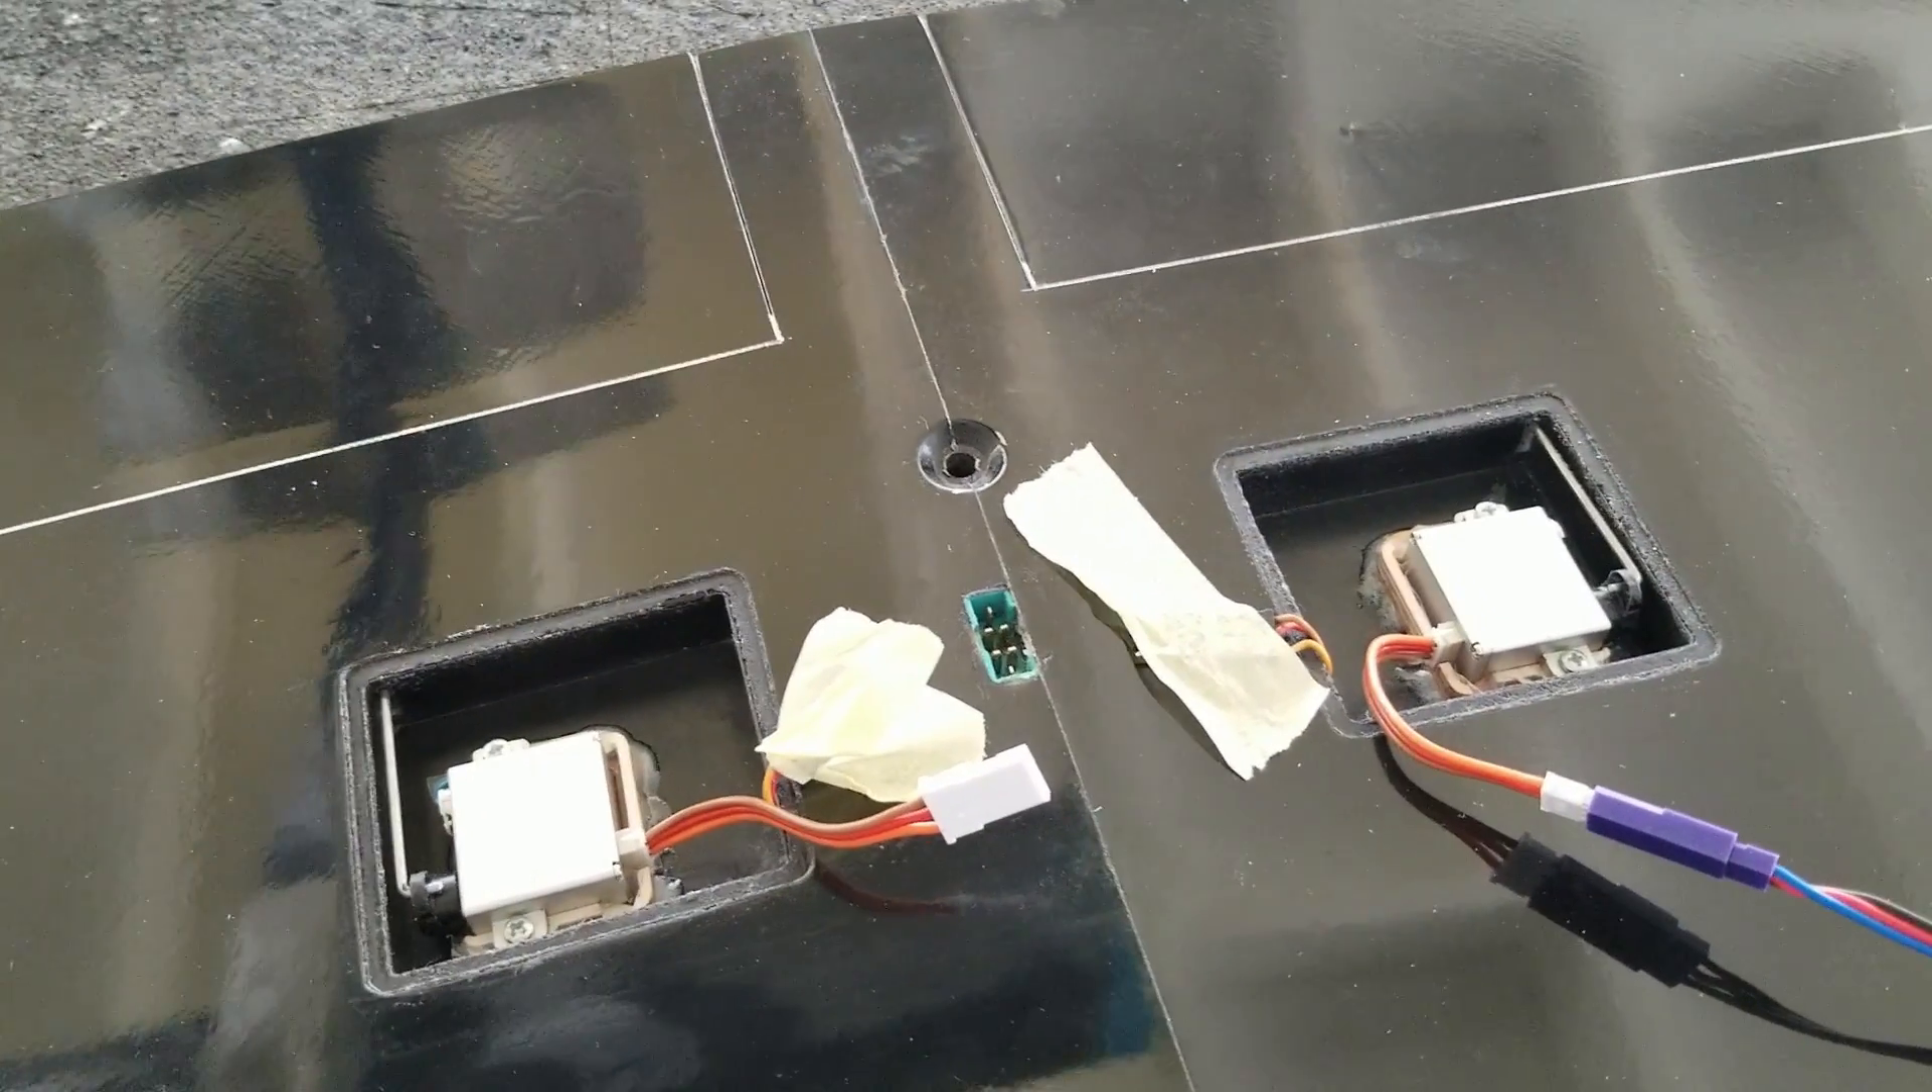Well, our servos are now installed and the resin is cured.